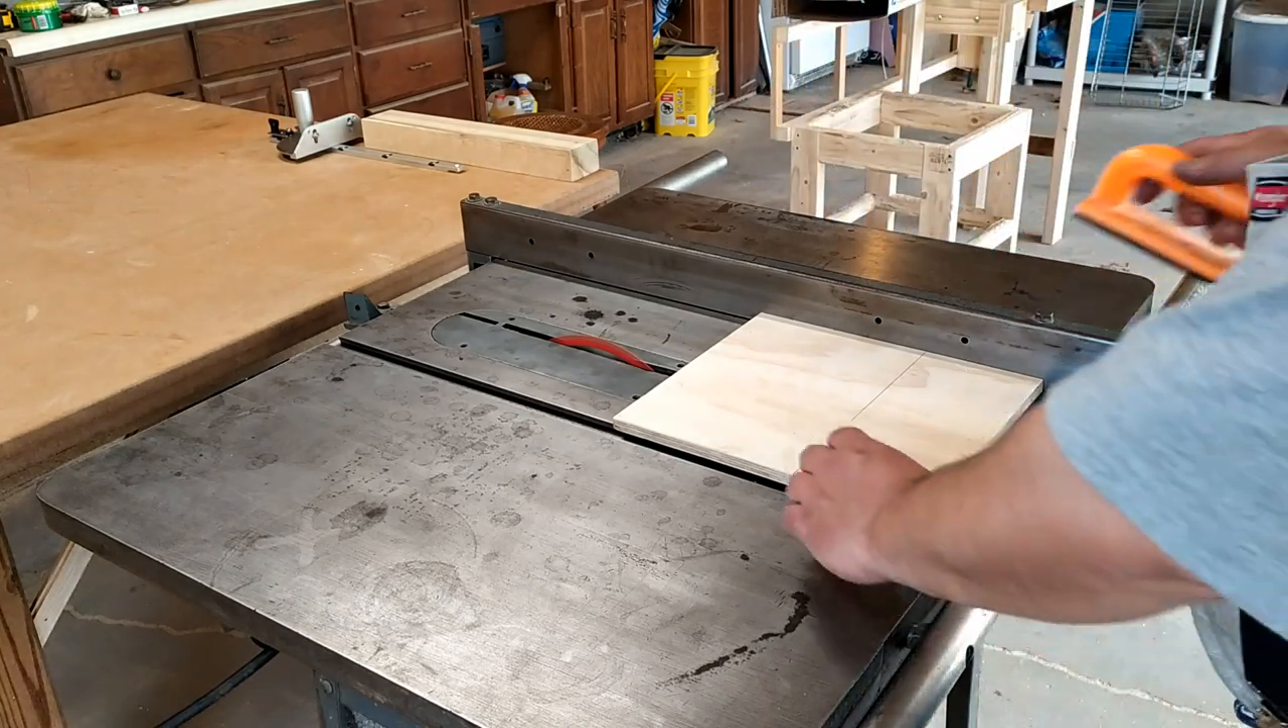I know there's no safety guard in place.